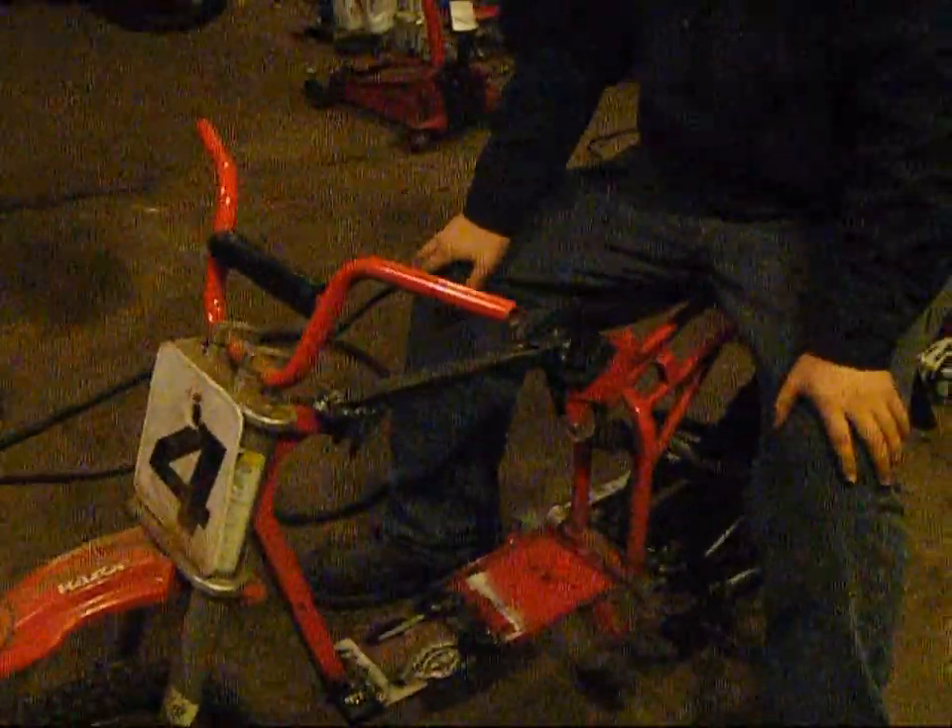So, we got our frame put together.